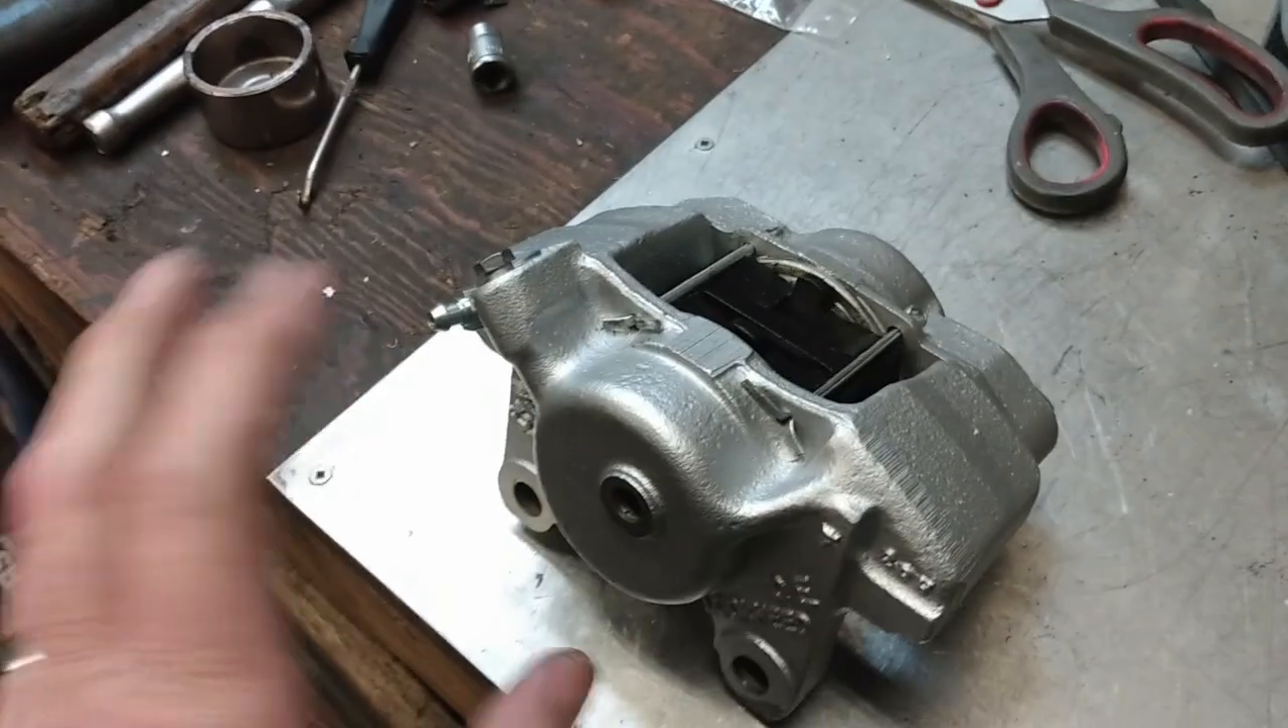So there we have one of the brake calipers repainted and all put back together.